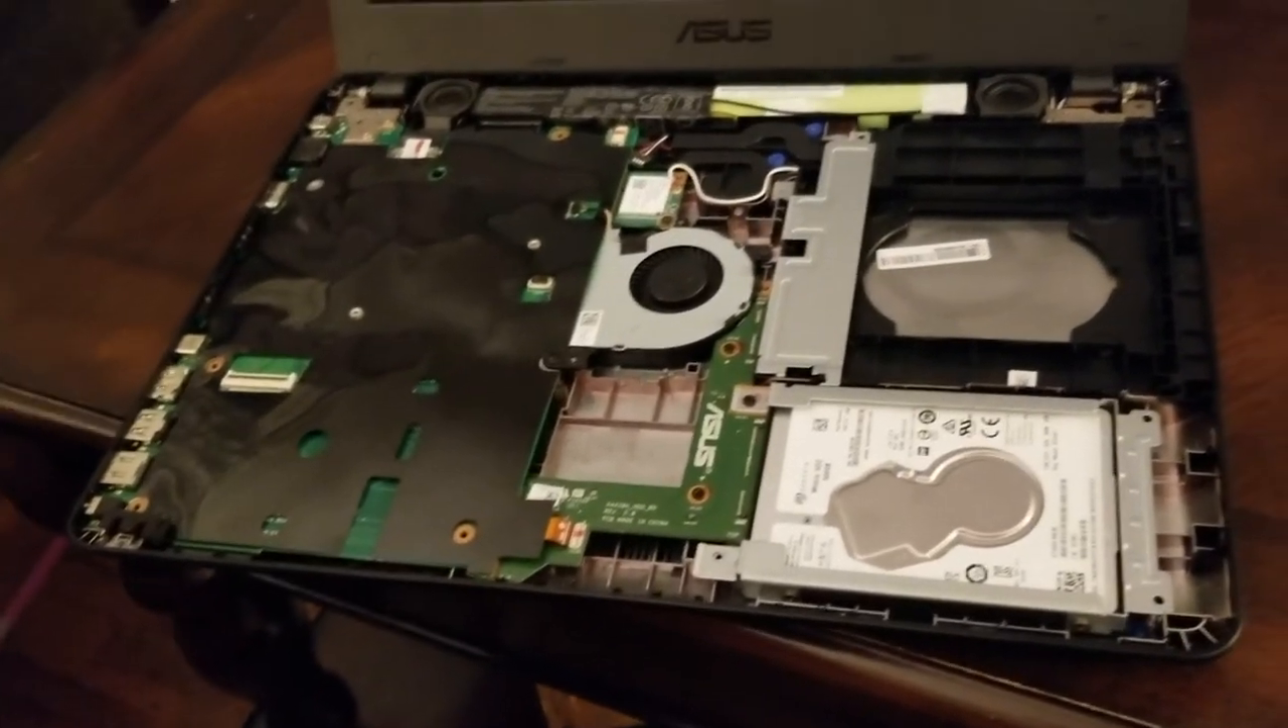Okay, now the keyboard is out.